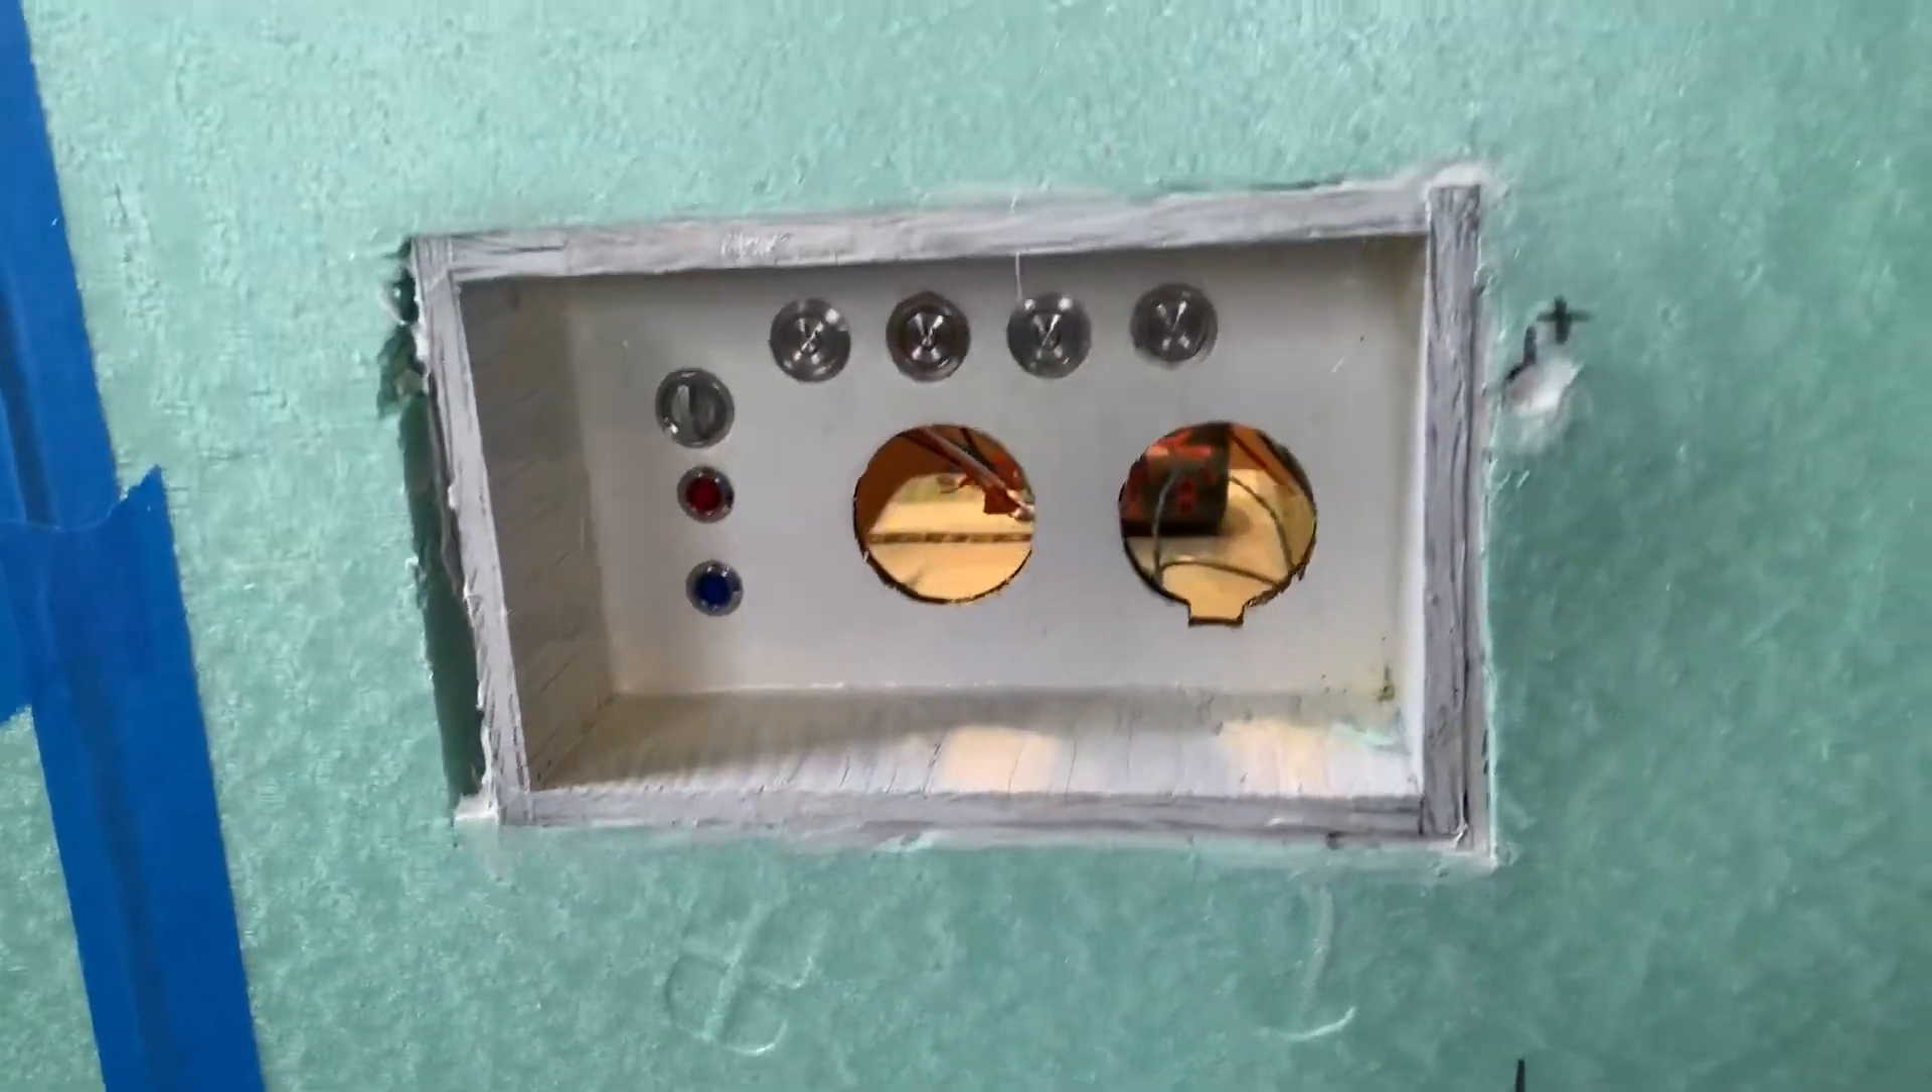And then up front here, I have this mounted. I have all my switches mounted.